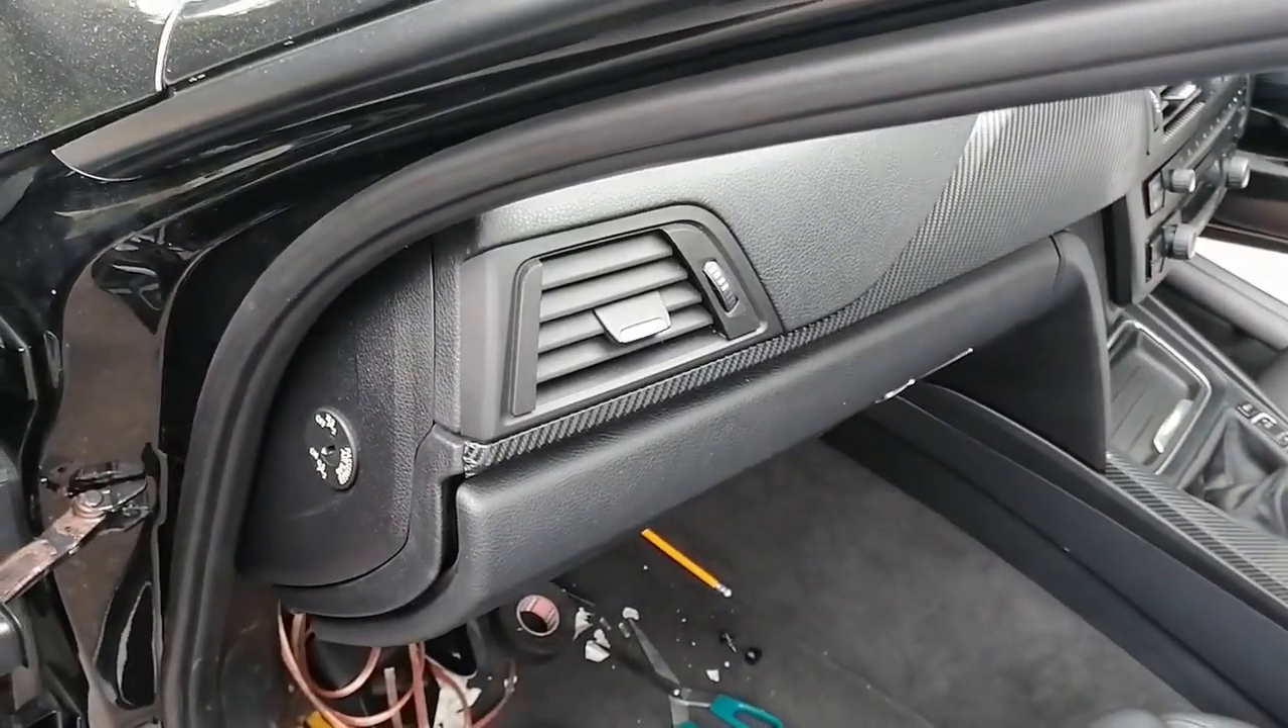Glove box is in as is that little bit of trim down the side.